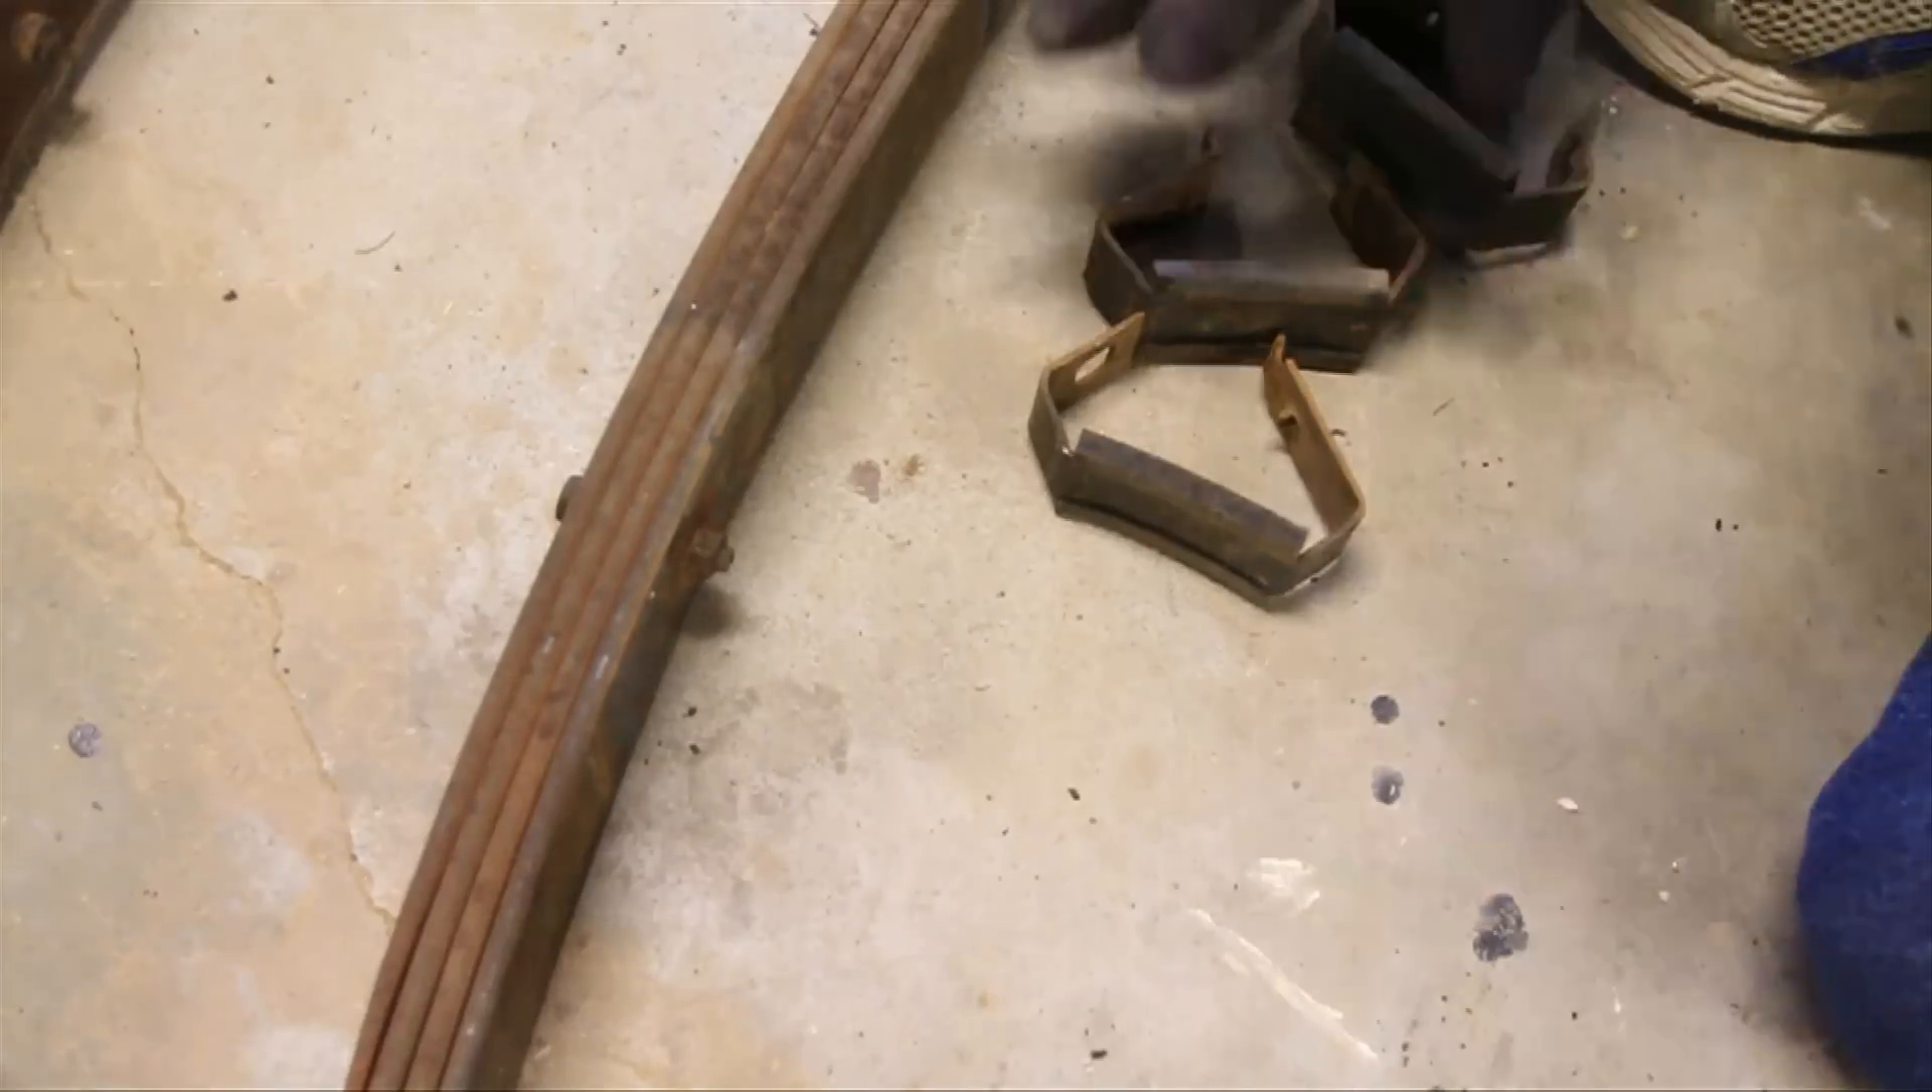Alright, so I've got all the spring clips off.